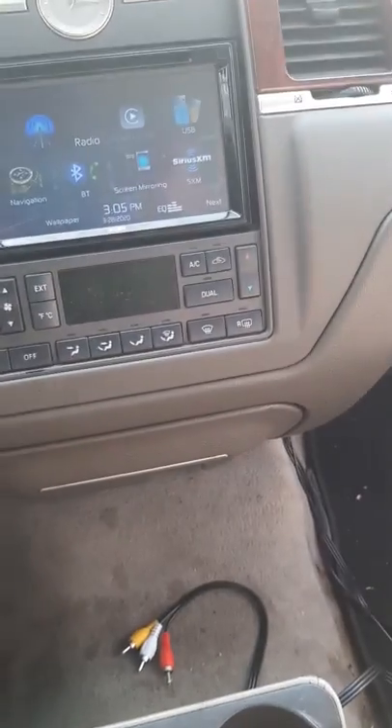I wanted to show that we got the radio hooked up, and I got these extra cables here for, uh, this is for the video input here in case I want to hook up a game system or whatever.